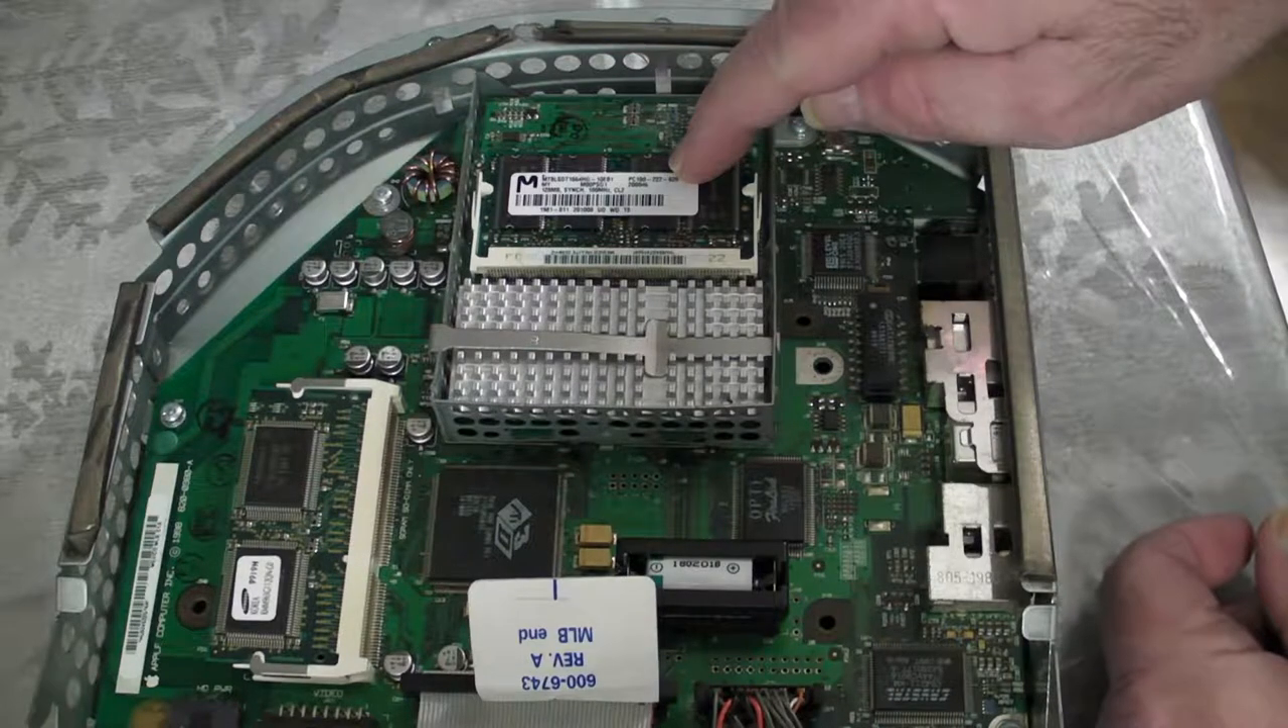The cache is here, this is the top RAM slot, which I already have populated with 128 megs of RAM.